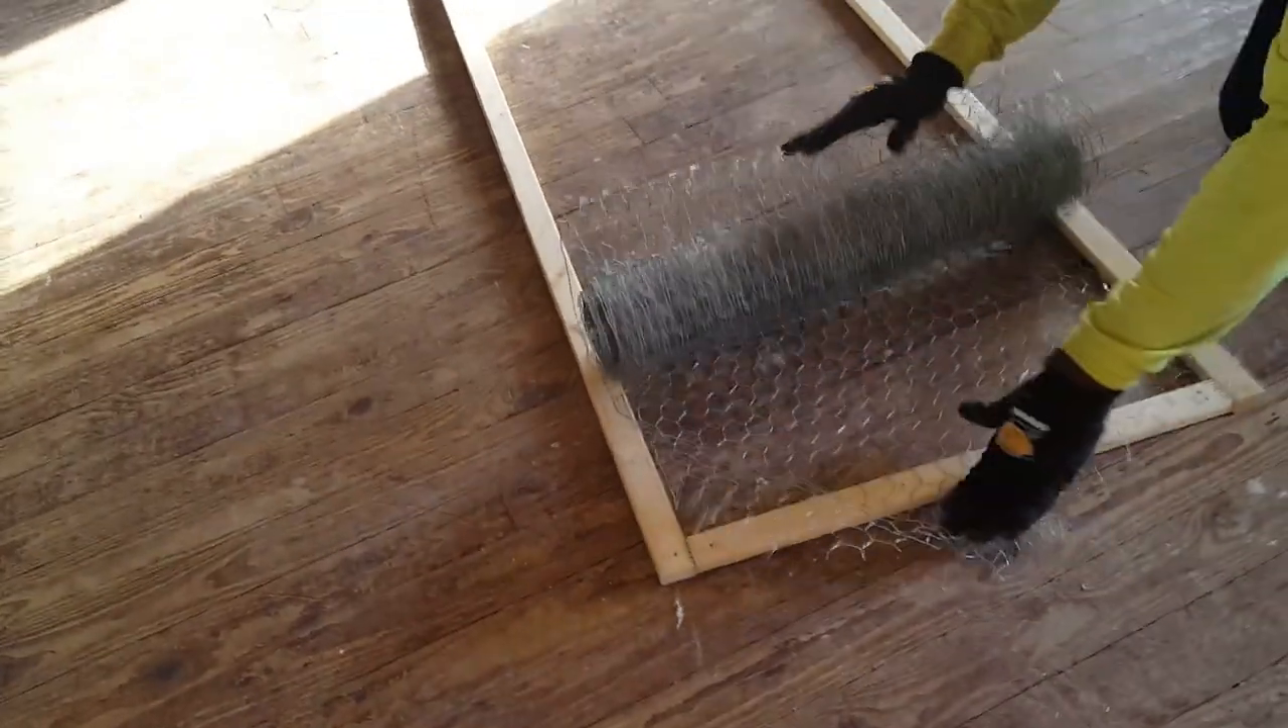We have put the lid together out of some one by twos.